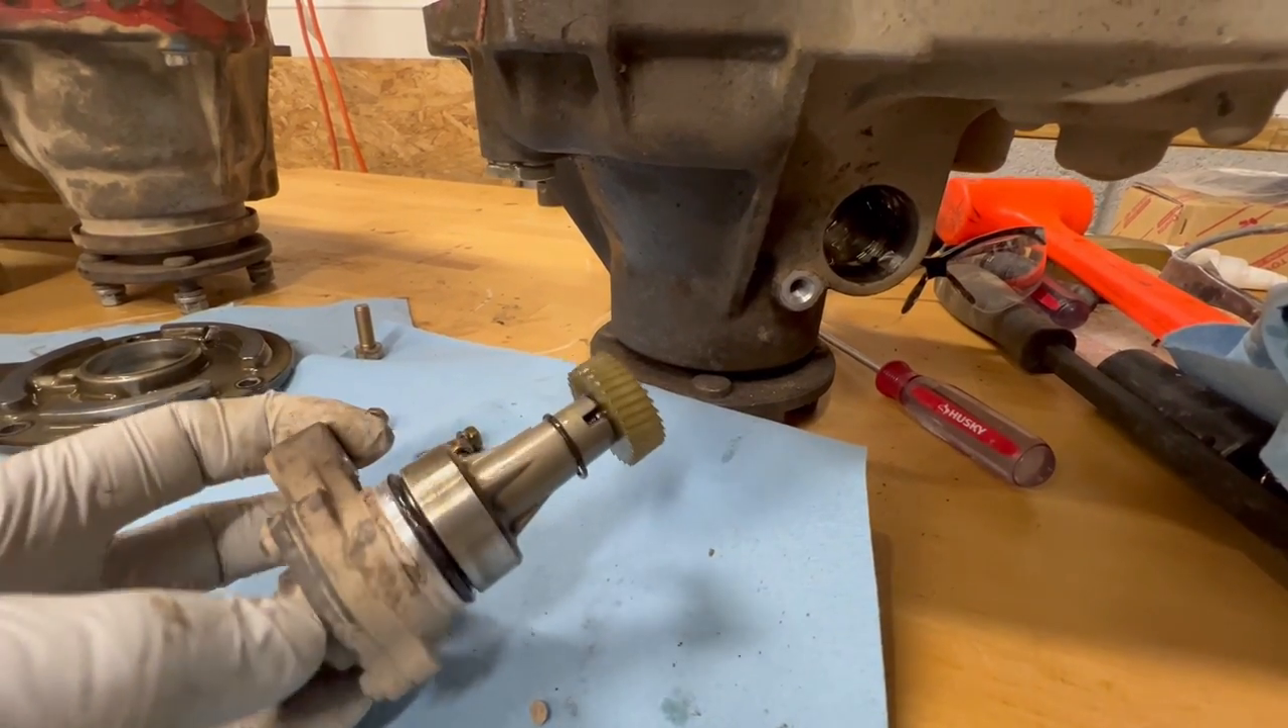So we've got the little gear out.